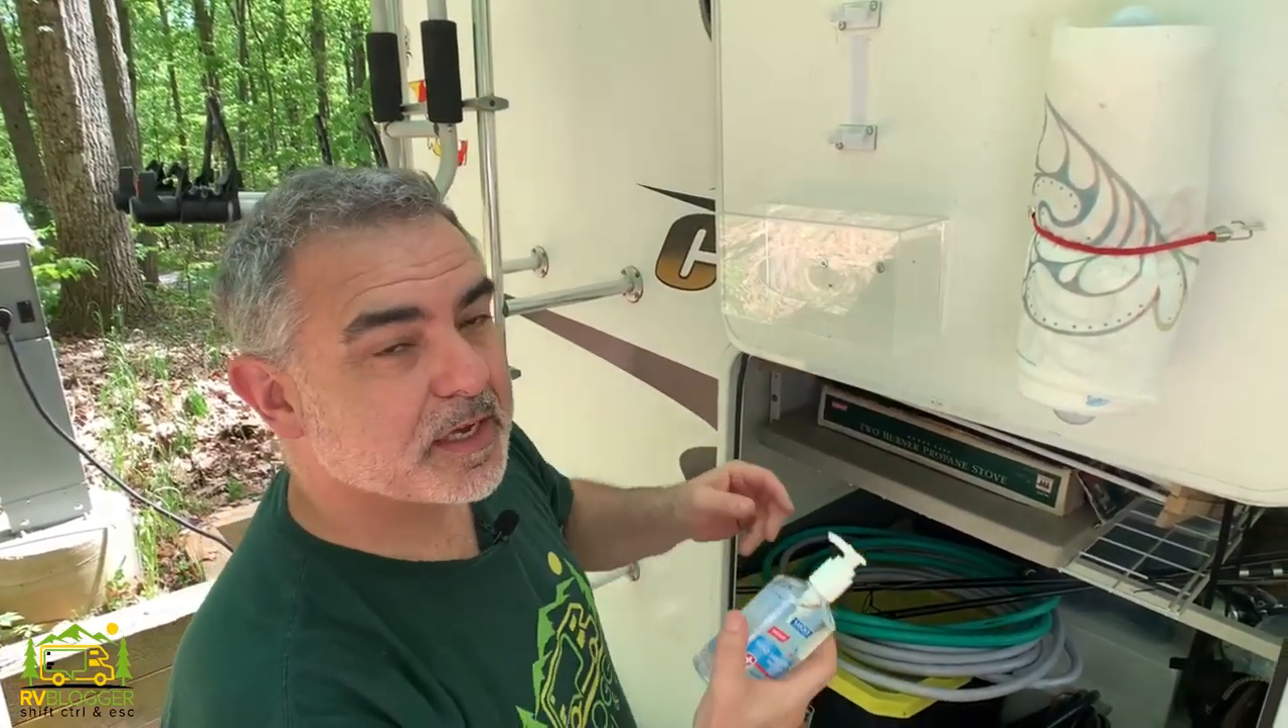We have our paper towel rolls installed.